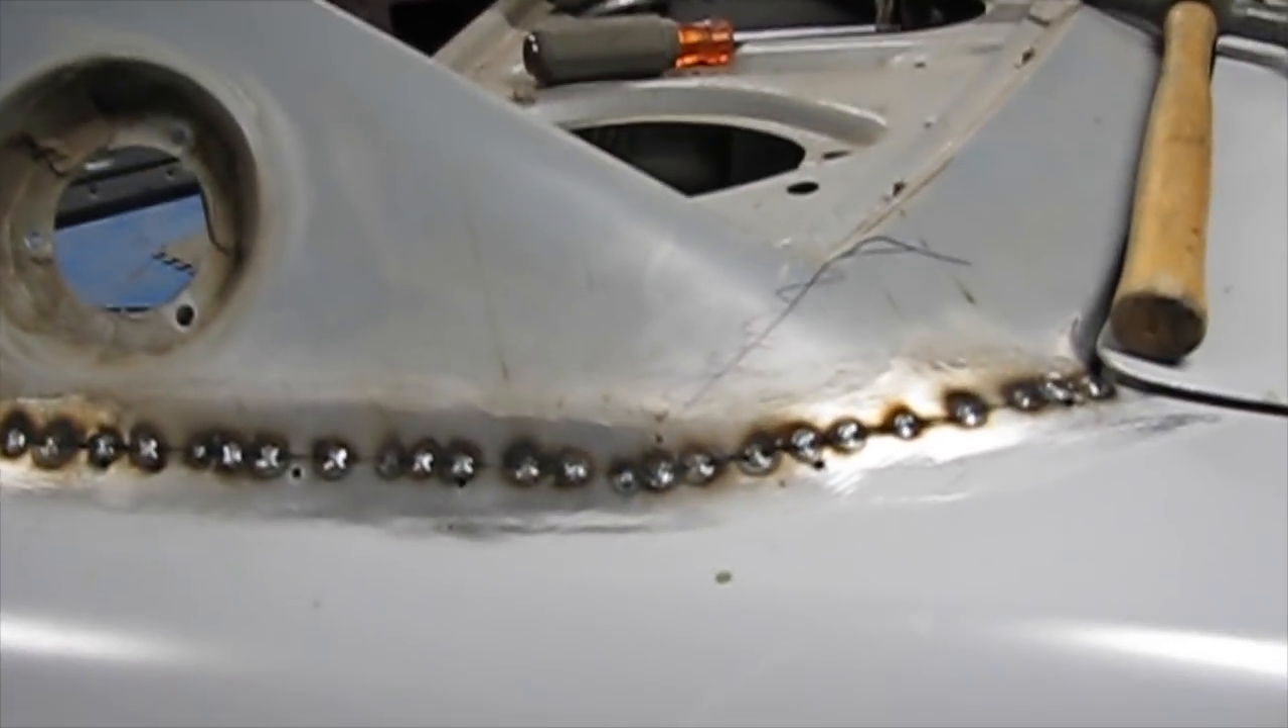That's the initial tacks on the top of the quarter panel. So now I've got to fill in between those areas.